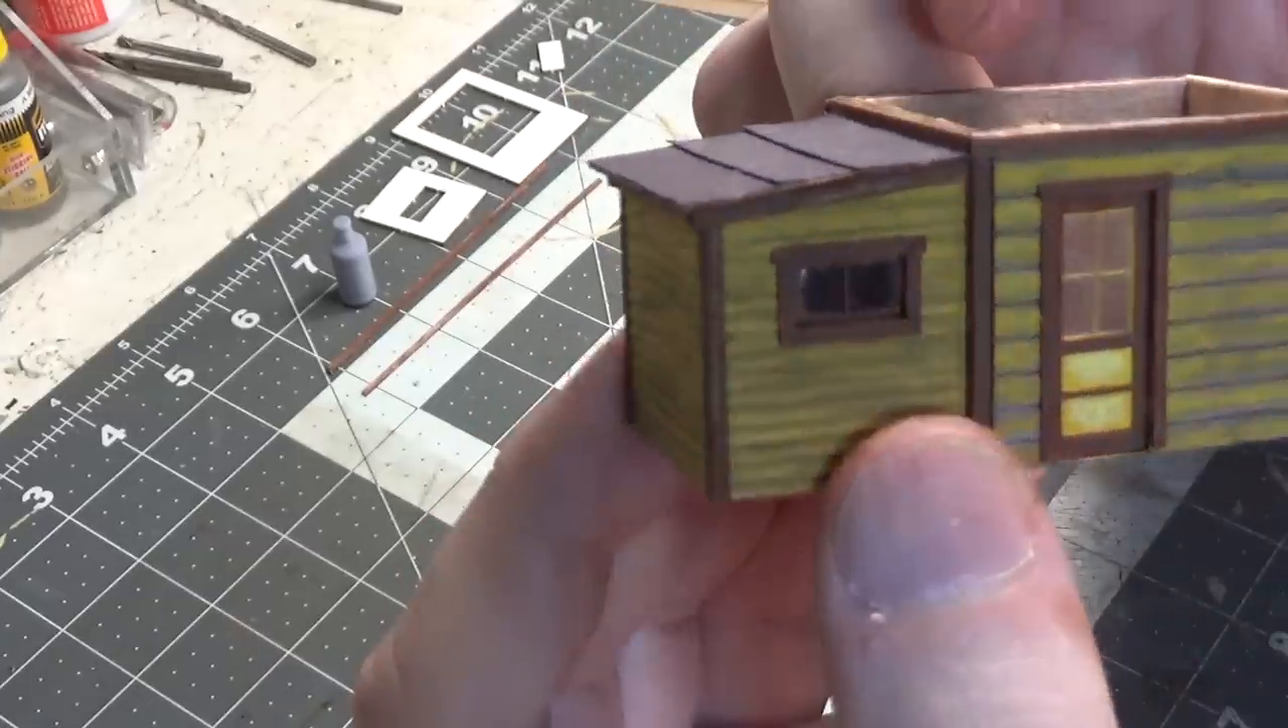So the trim is all done.